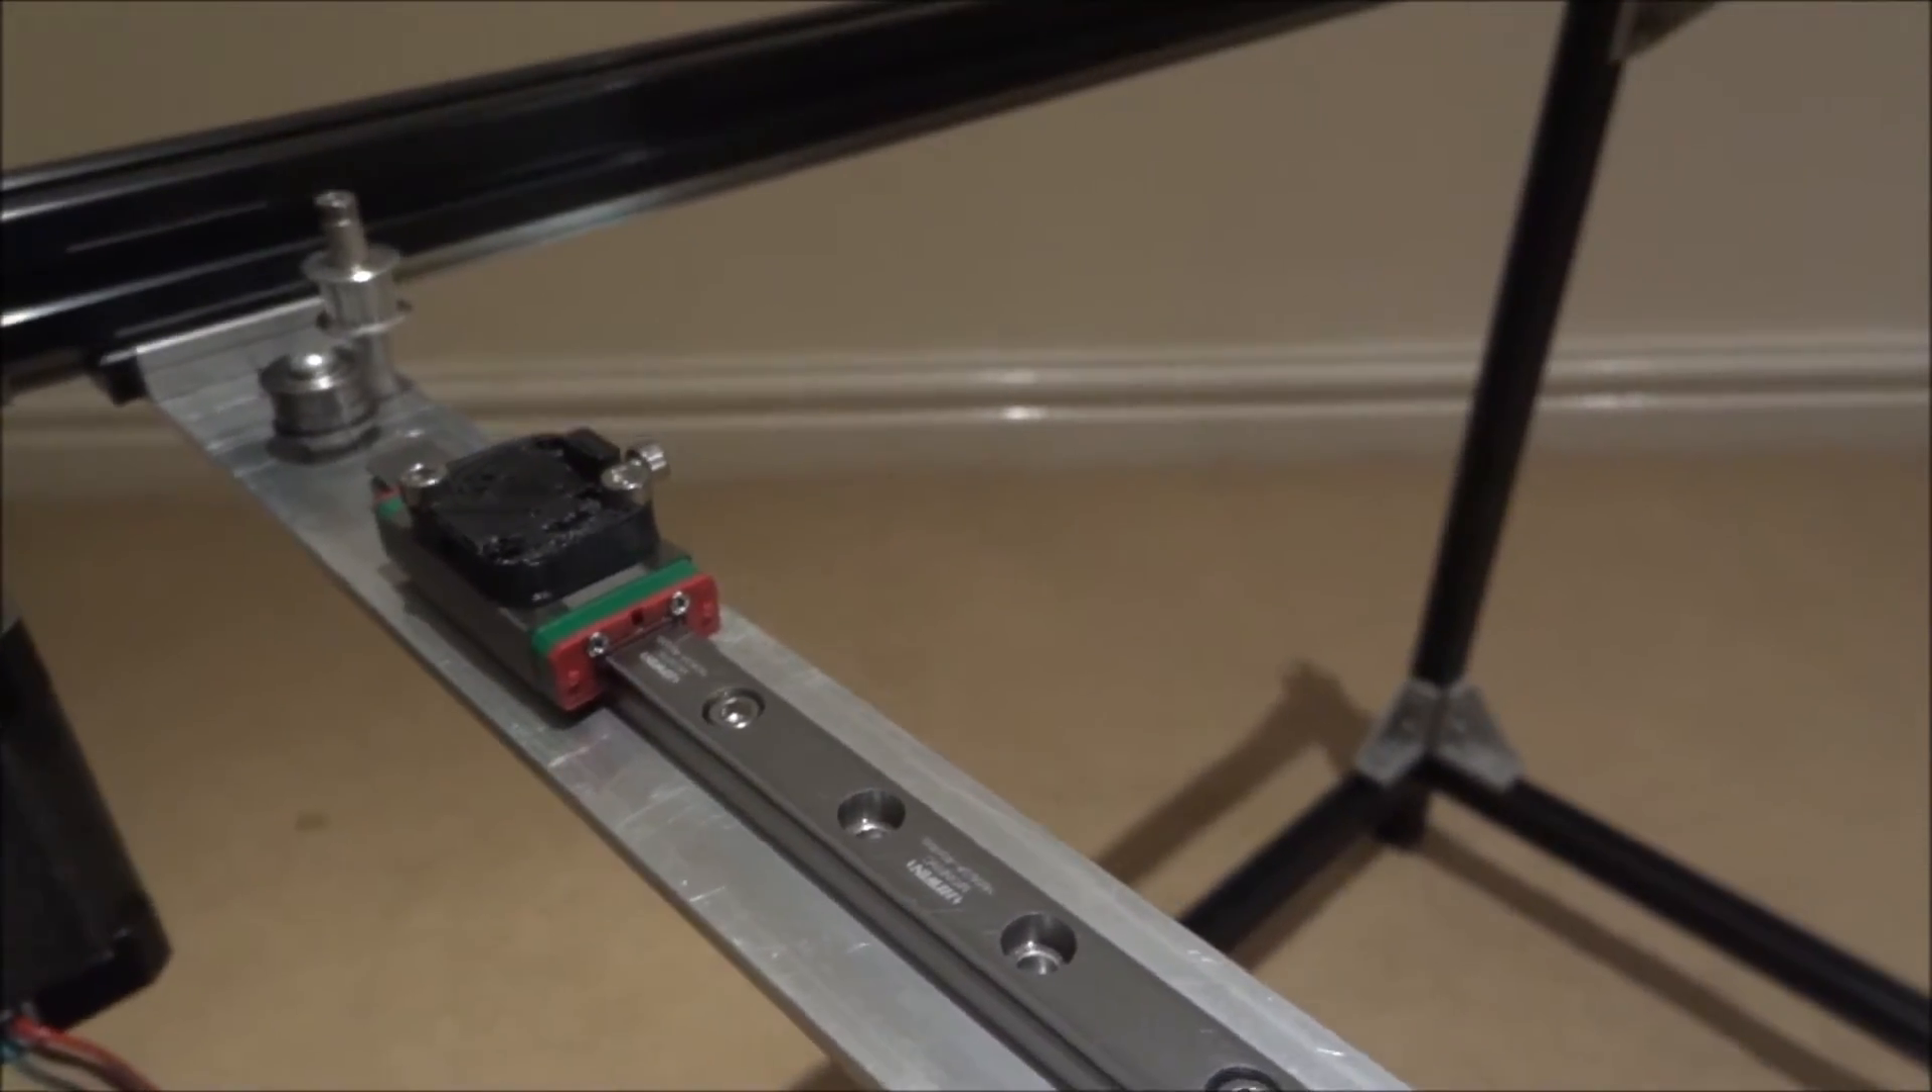Here you can see my X carriage on top of the X gantry.